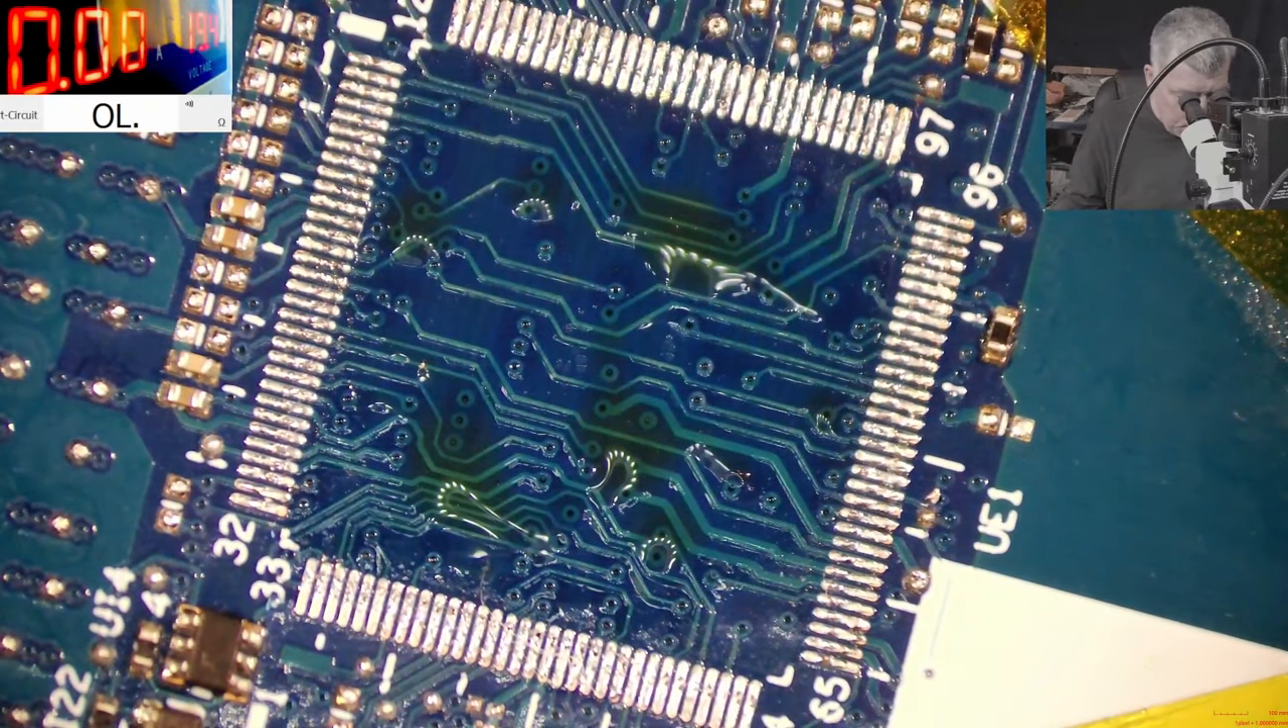Okay okay so the old chip it's out.